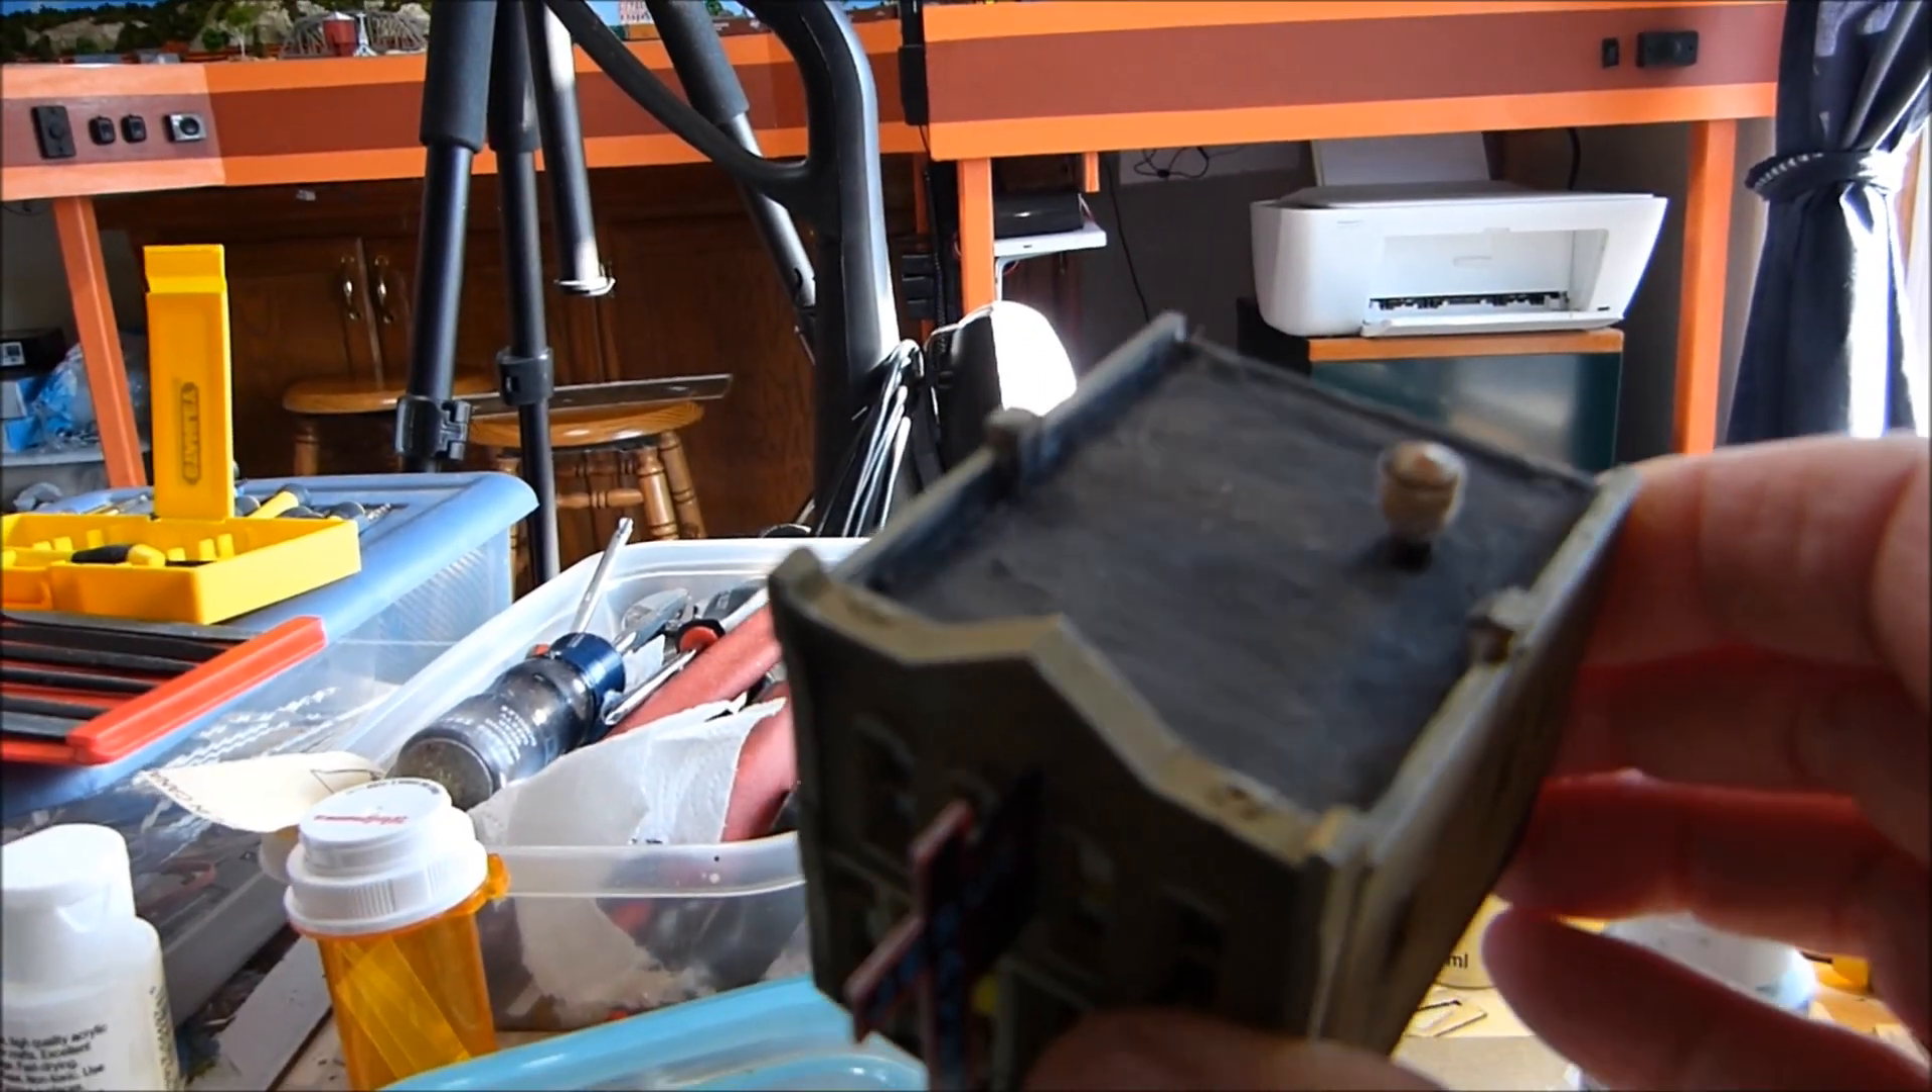Well, I put the roof back on and I don't know if you can see that, but I kind of slopped a little bit of joint compound on top of it.